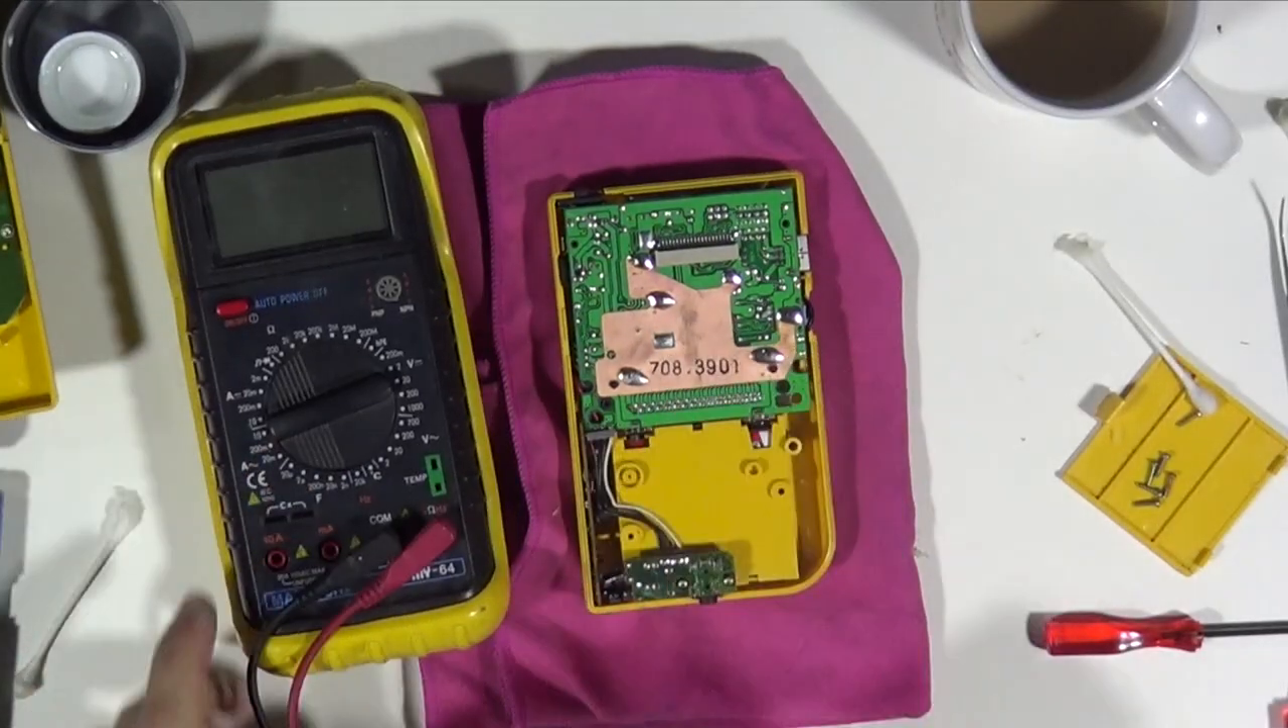I haven't put the screws back in. I've only put the batteries in quickly just to see if it powered up.